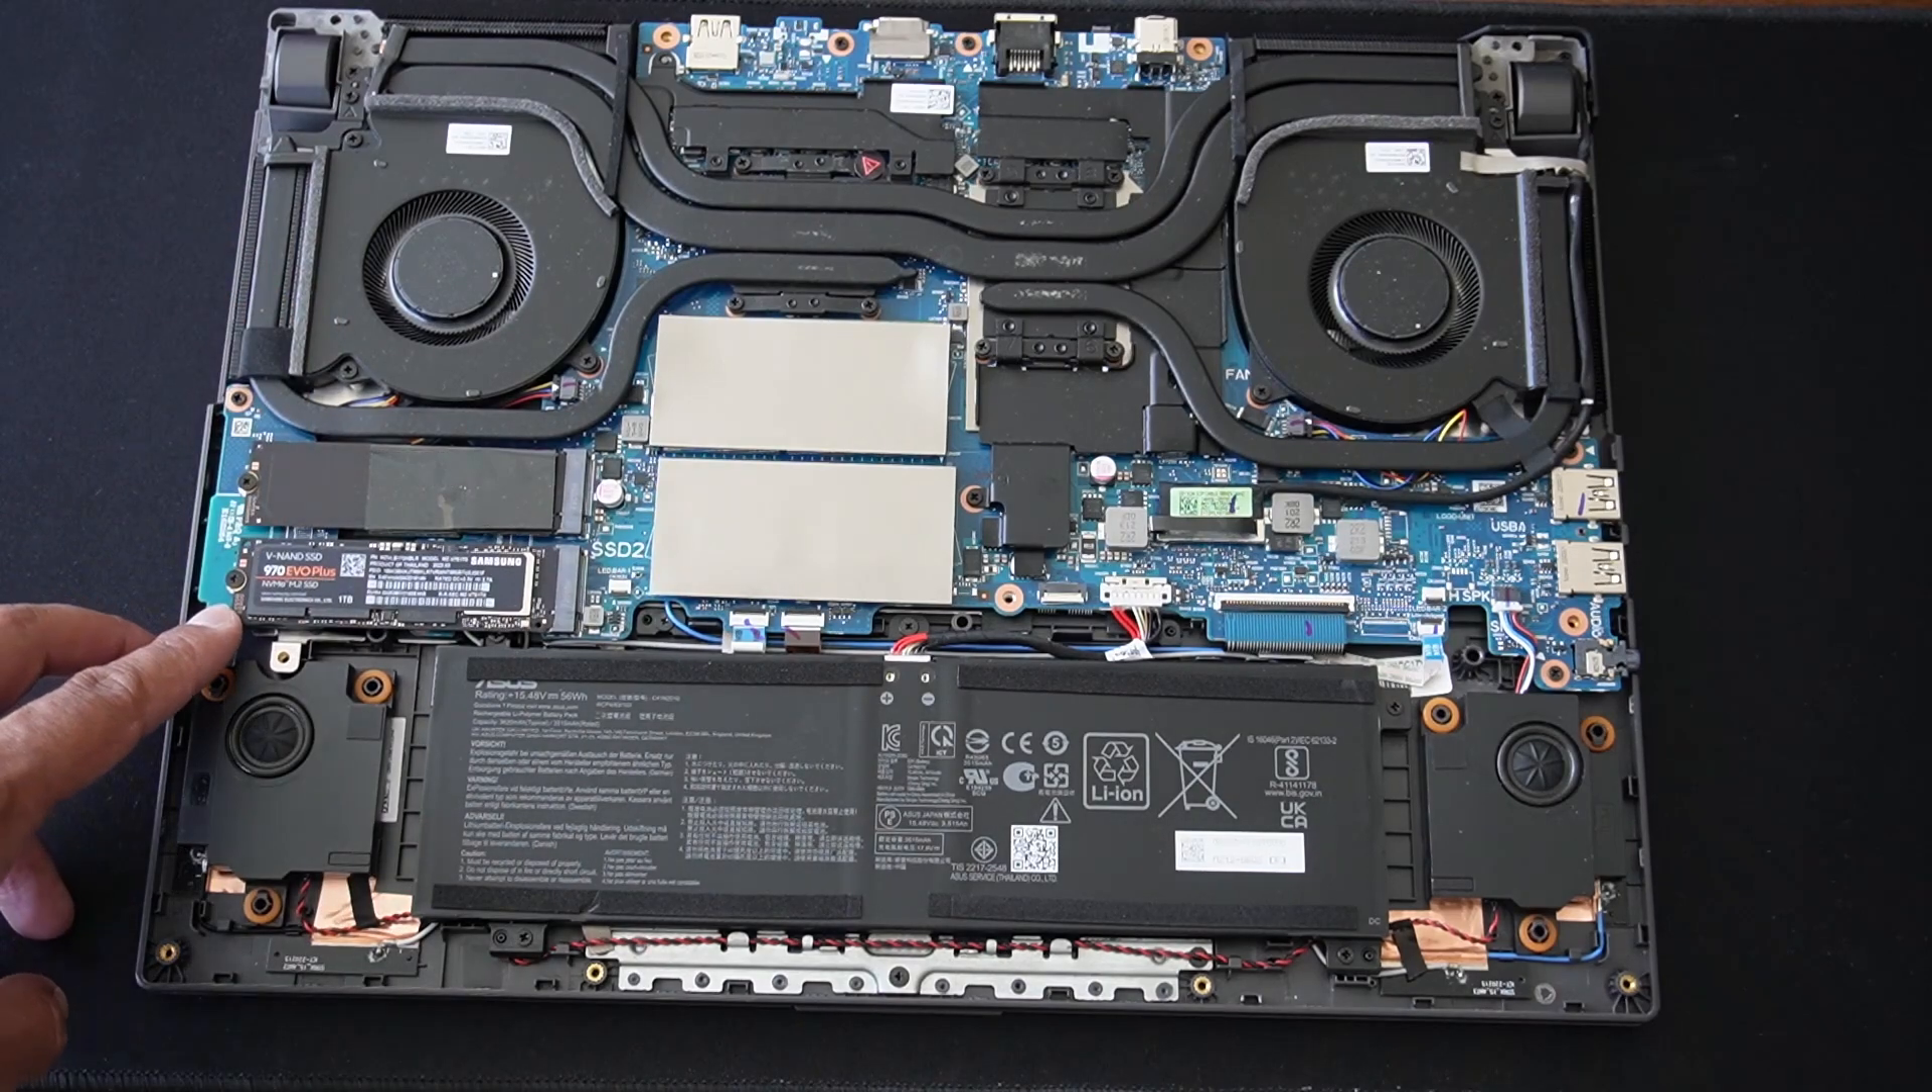Put the screw back in. And there we go. The drive is installed.